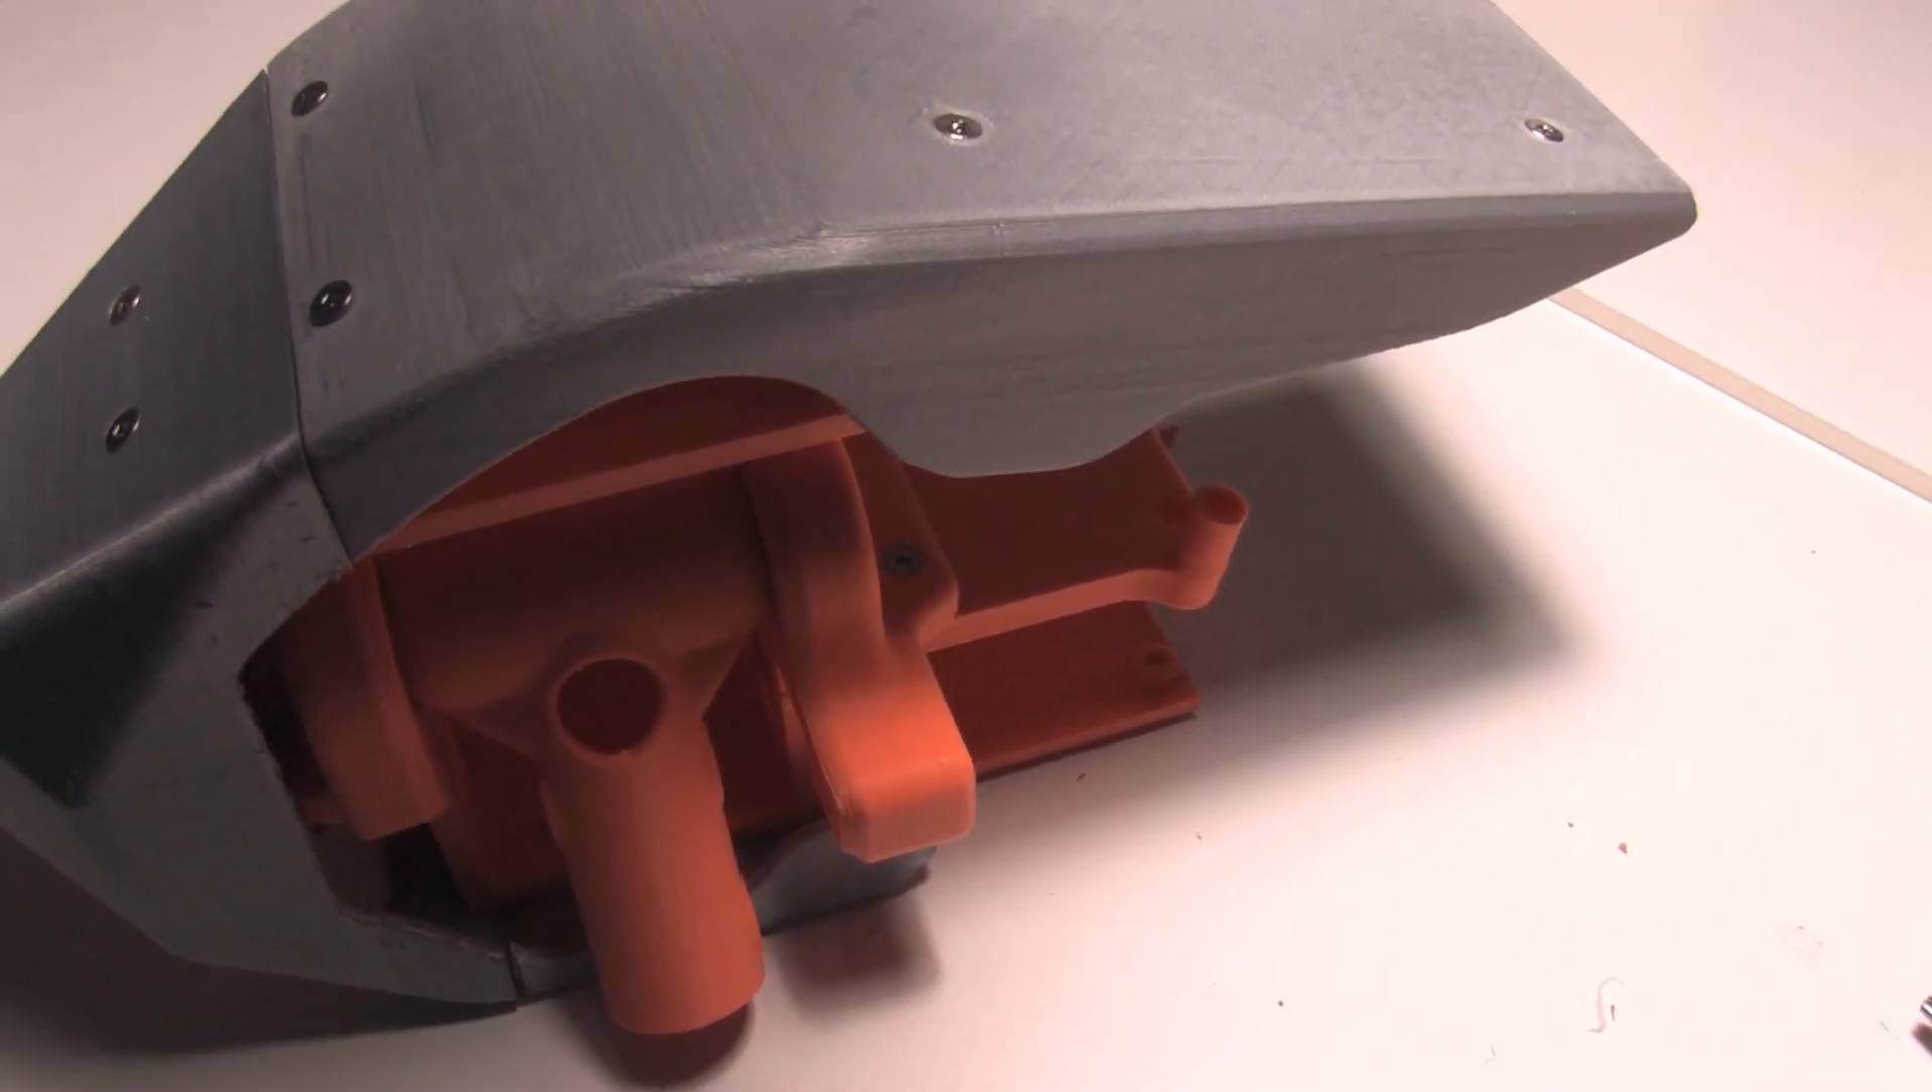So I got most of the frame done. The body, I mean, mostly put together here.